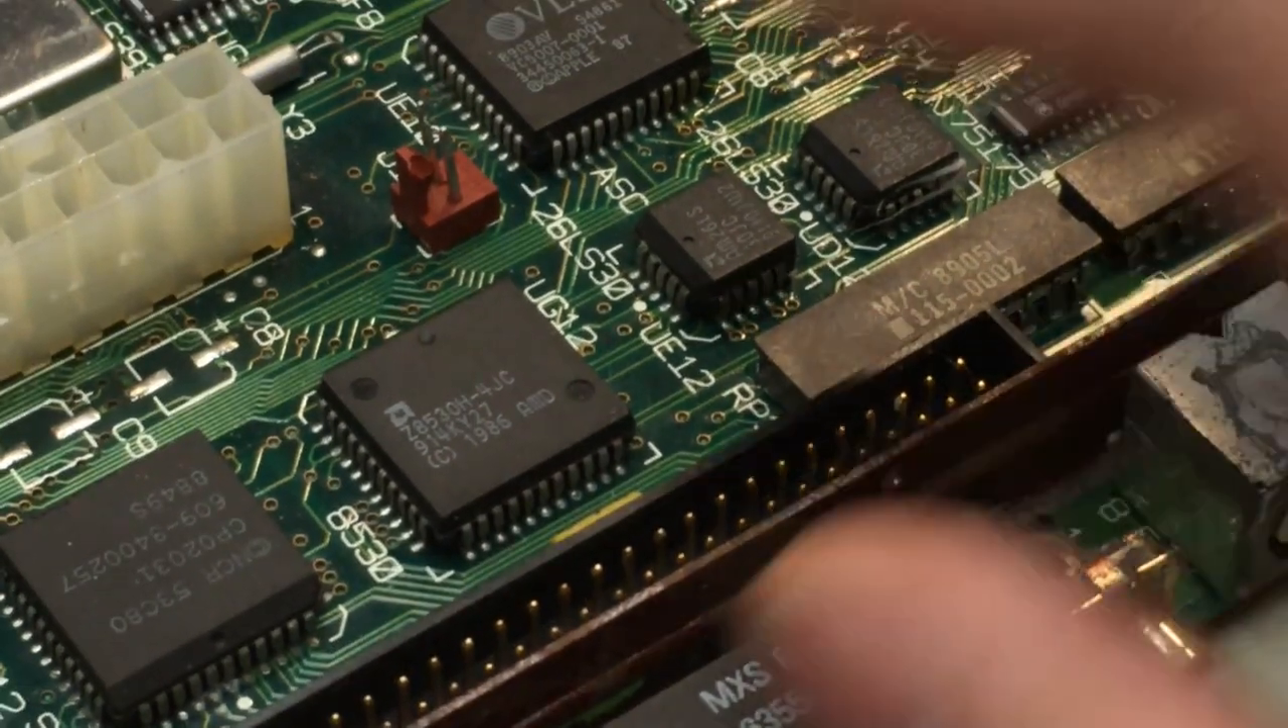We got more missing caps up here by the power connector.